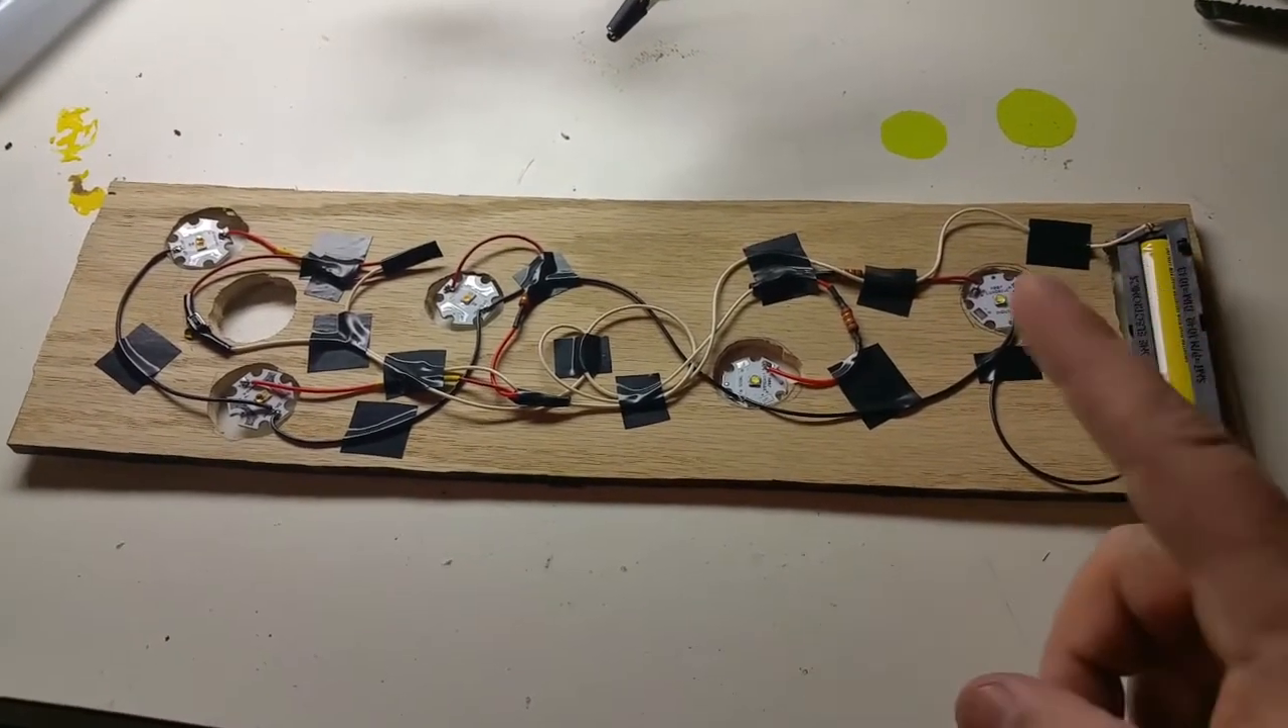All right so we finished the step two here and so i drilled out all the holes for the leds and for the blade holder for the battery pack and then wired everything up.